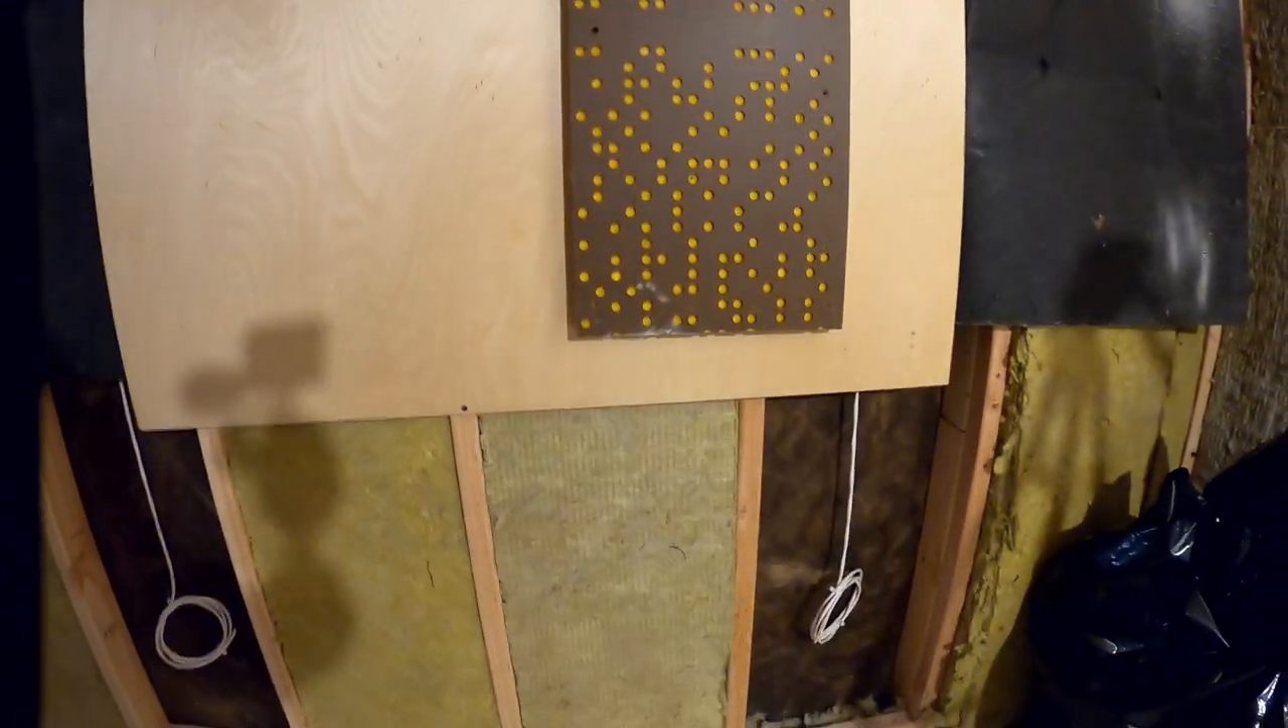We've got uh some wires pulled we got insulation.